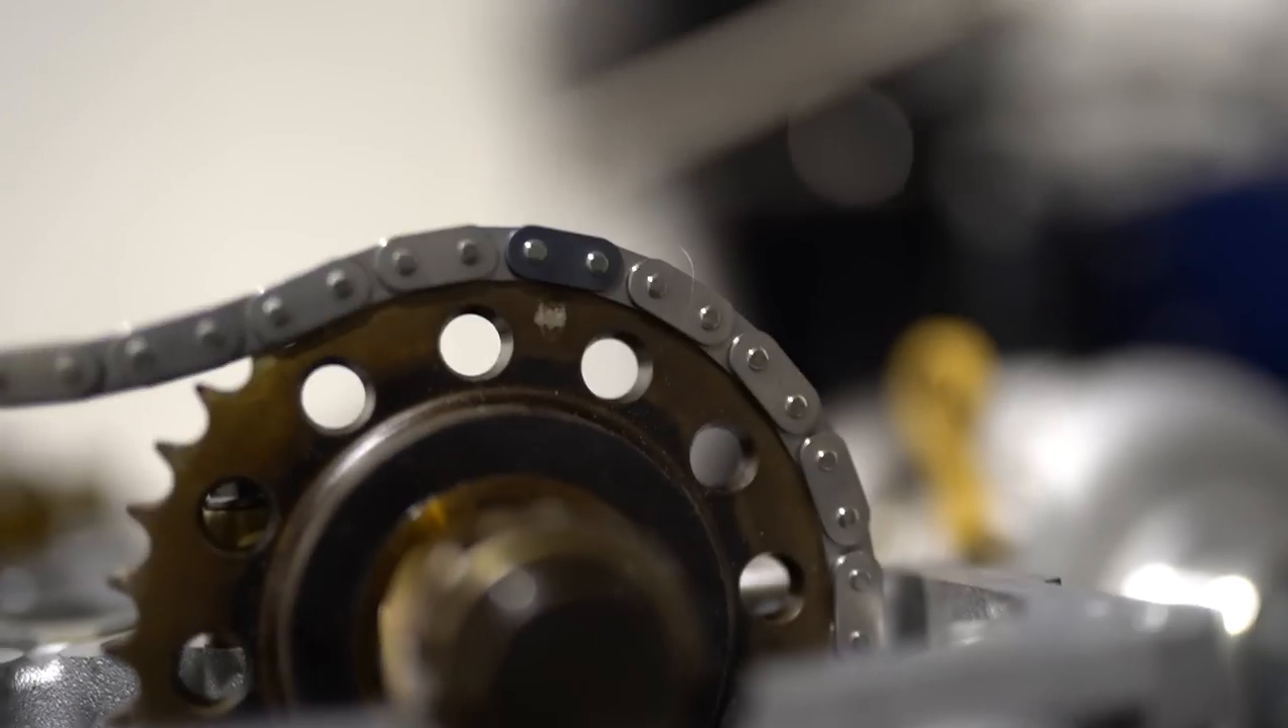You can see the dot there is lined up with the dark link.